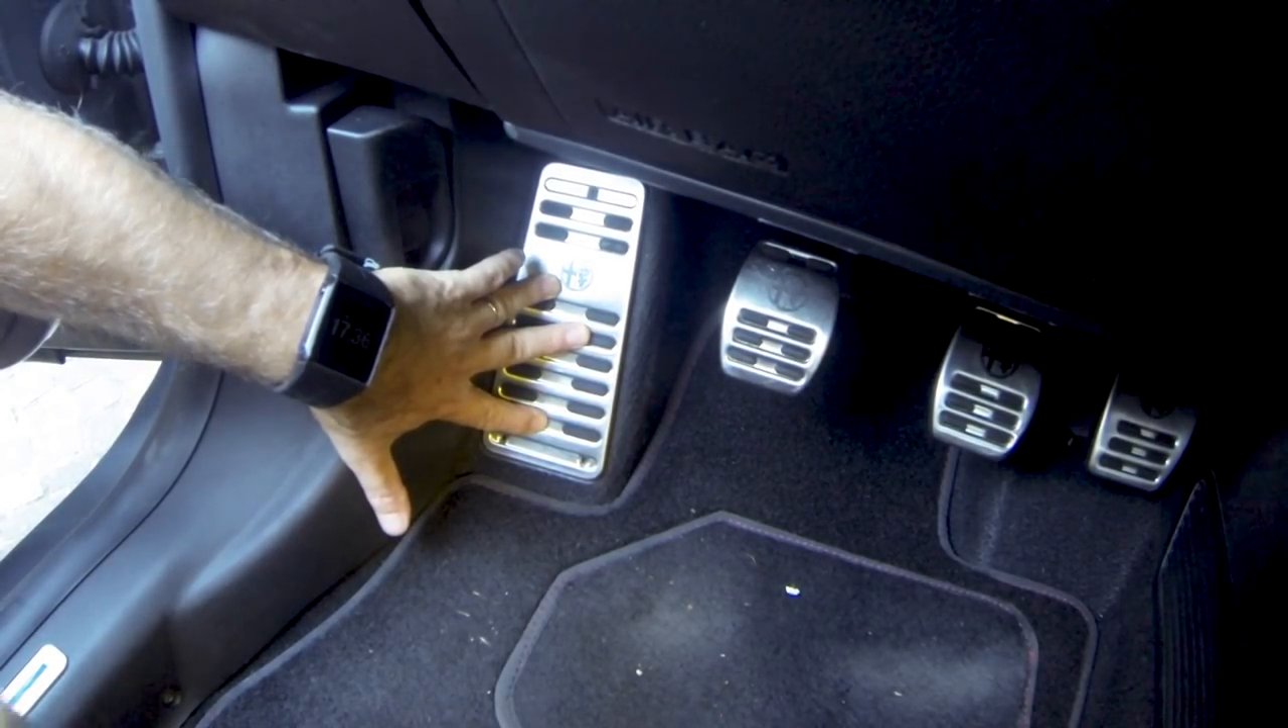Come potete vedere Ho montato i tre pedali.